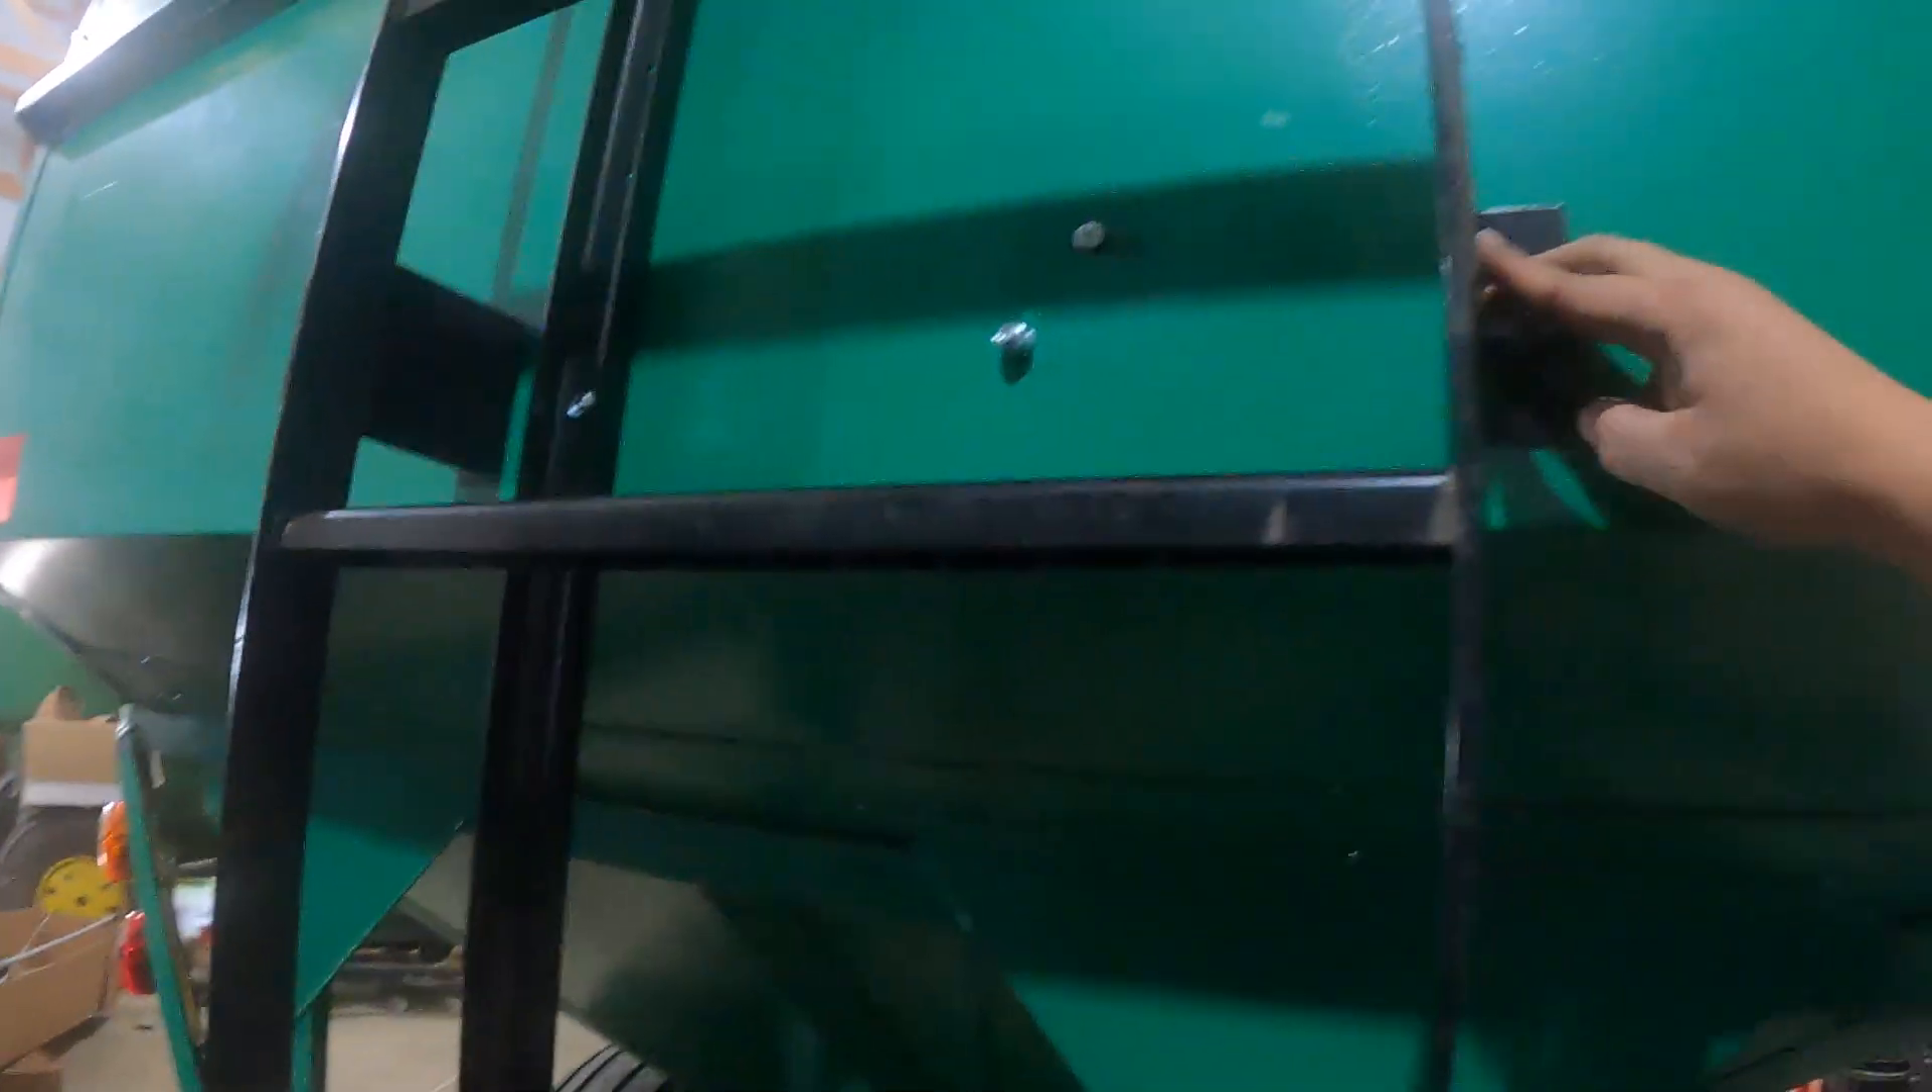We got this ladder installed.